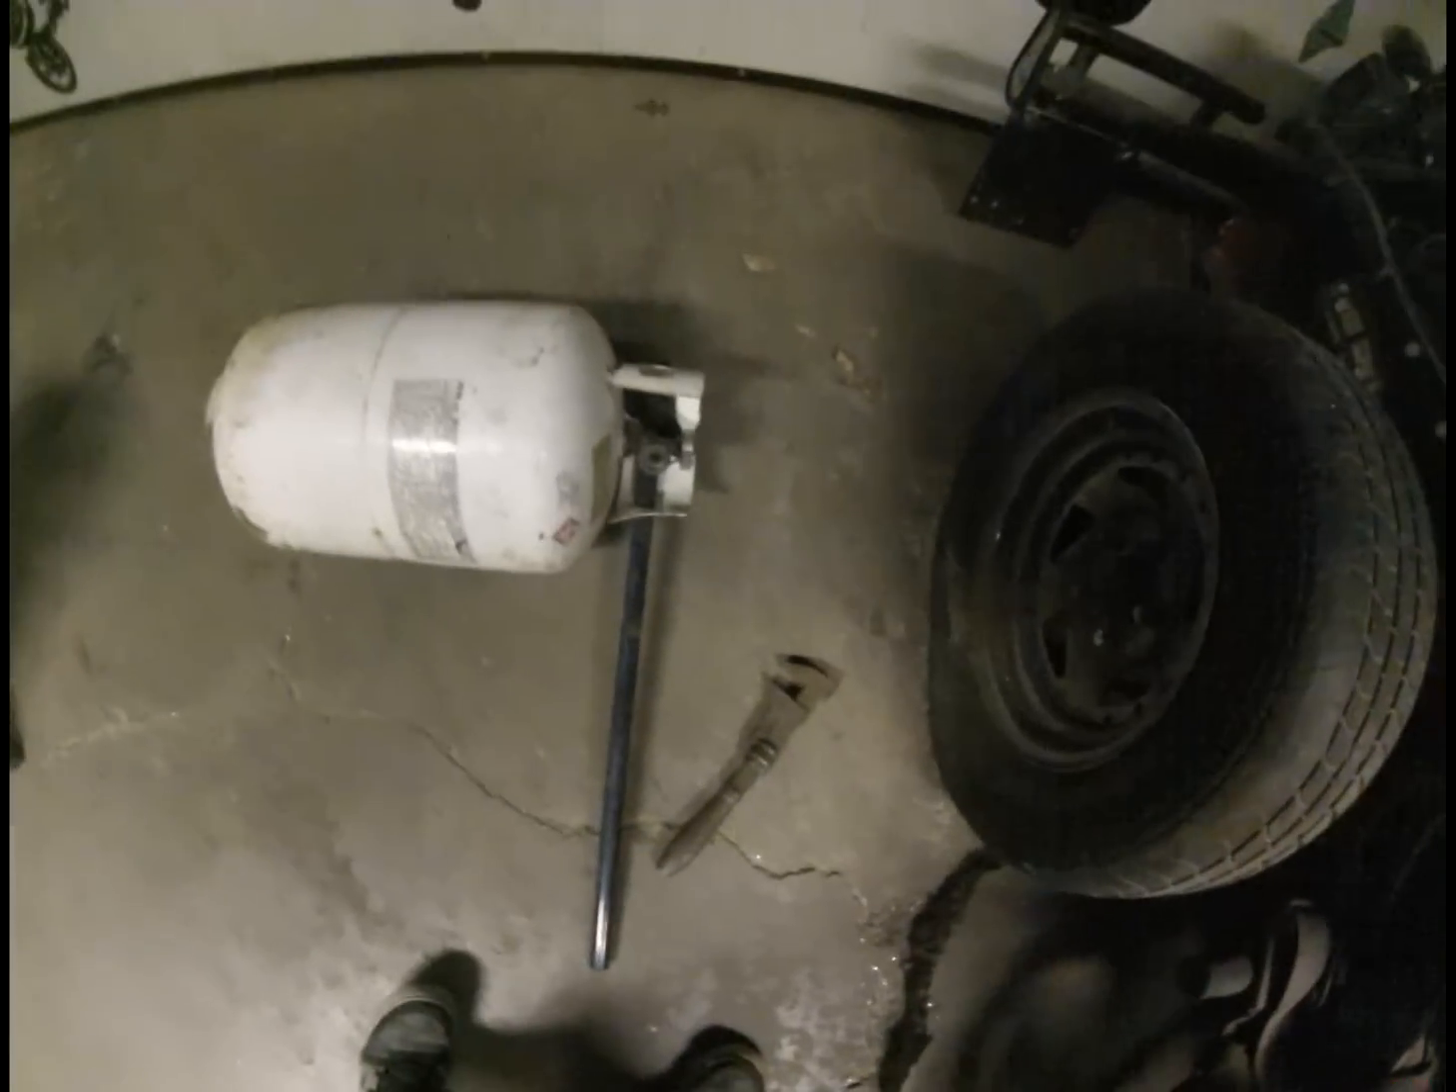And then, see how I stuck this pipe through like this and then you can put a monkey wrench, a pipe wrench or whatever you can get on it.